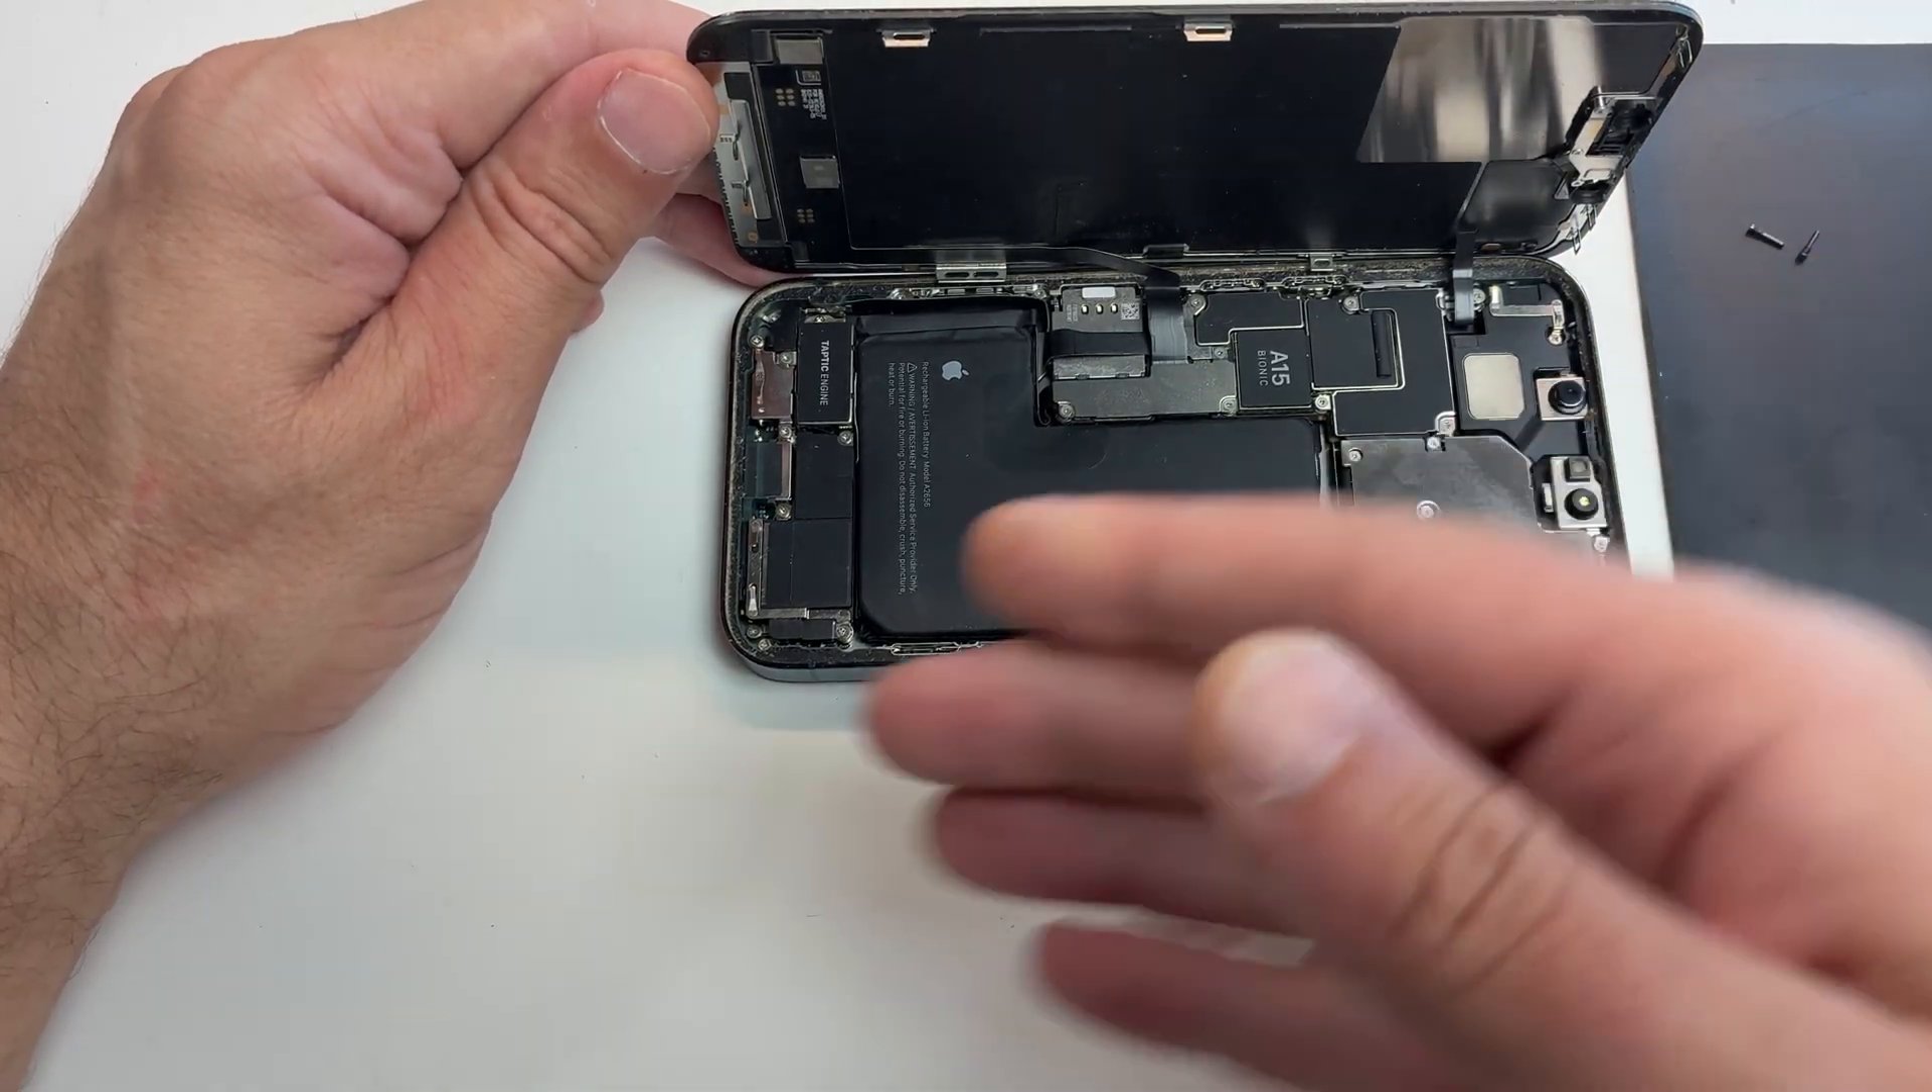The screen is already opened and you have access to the battery.